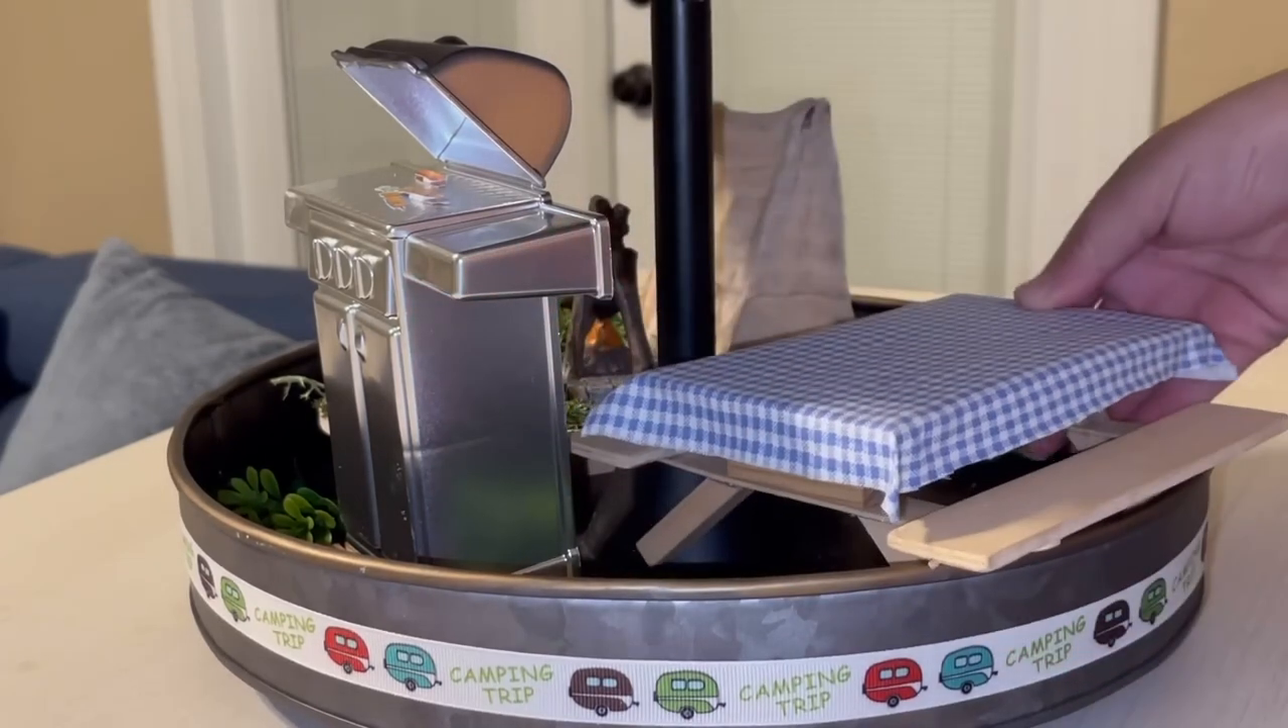So I think that the picnic table is going to work really well here. It doesn't fit all the way down in there, but that's okay.